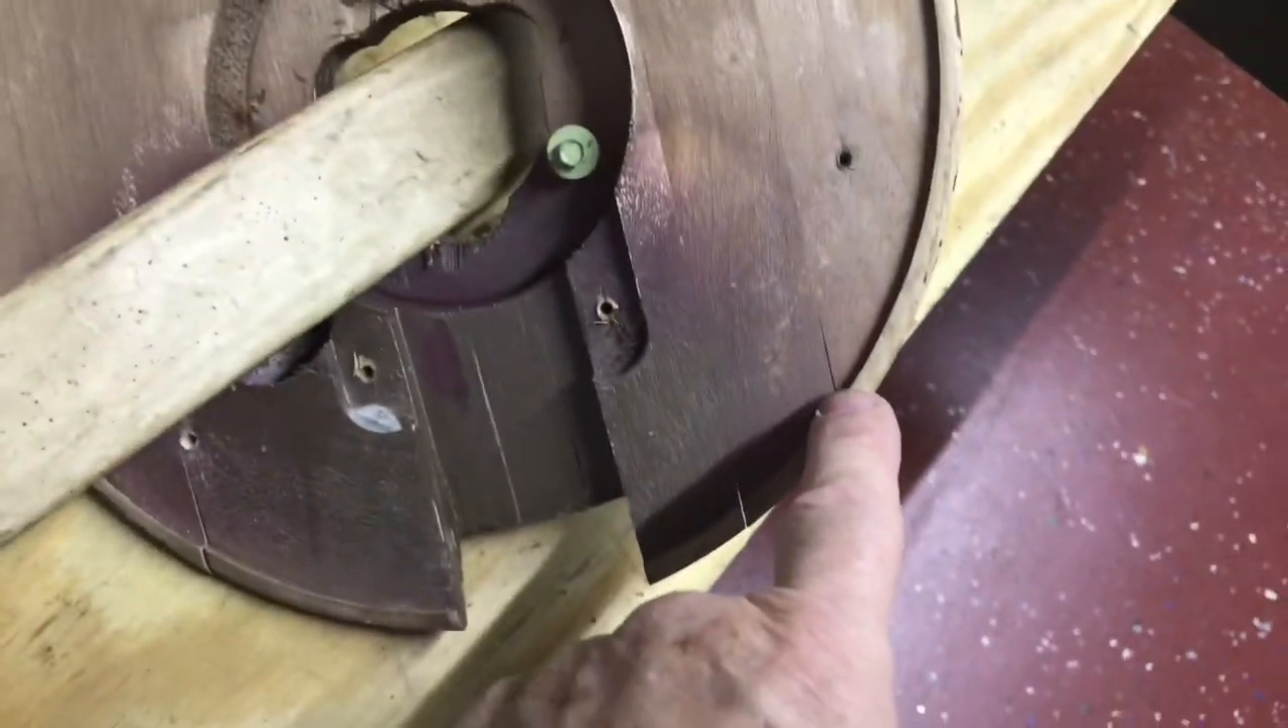As you can see here on the bottom of the base, this is several pieces of wood that's just glued together. And that's where they're separated where the joints are.